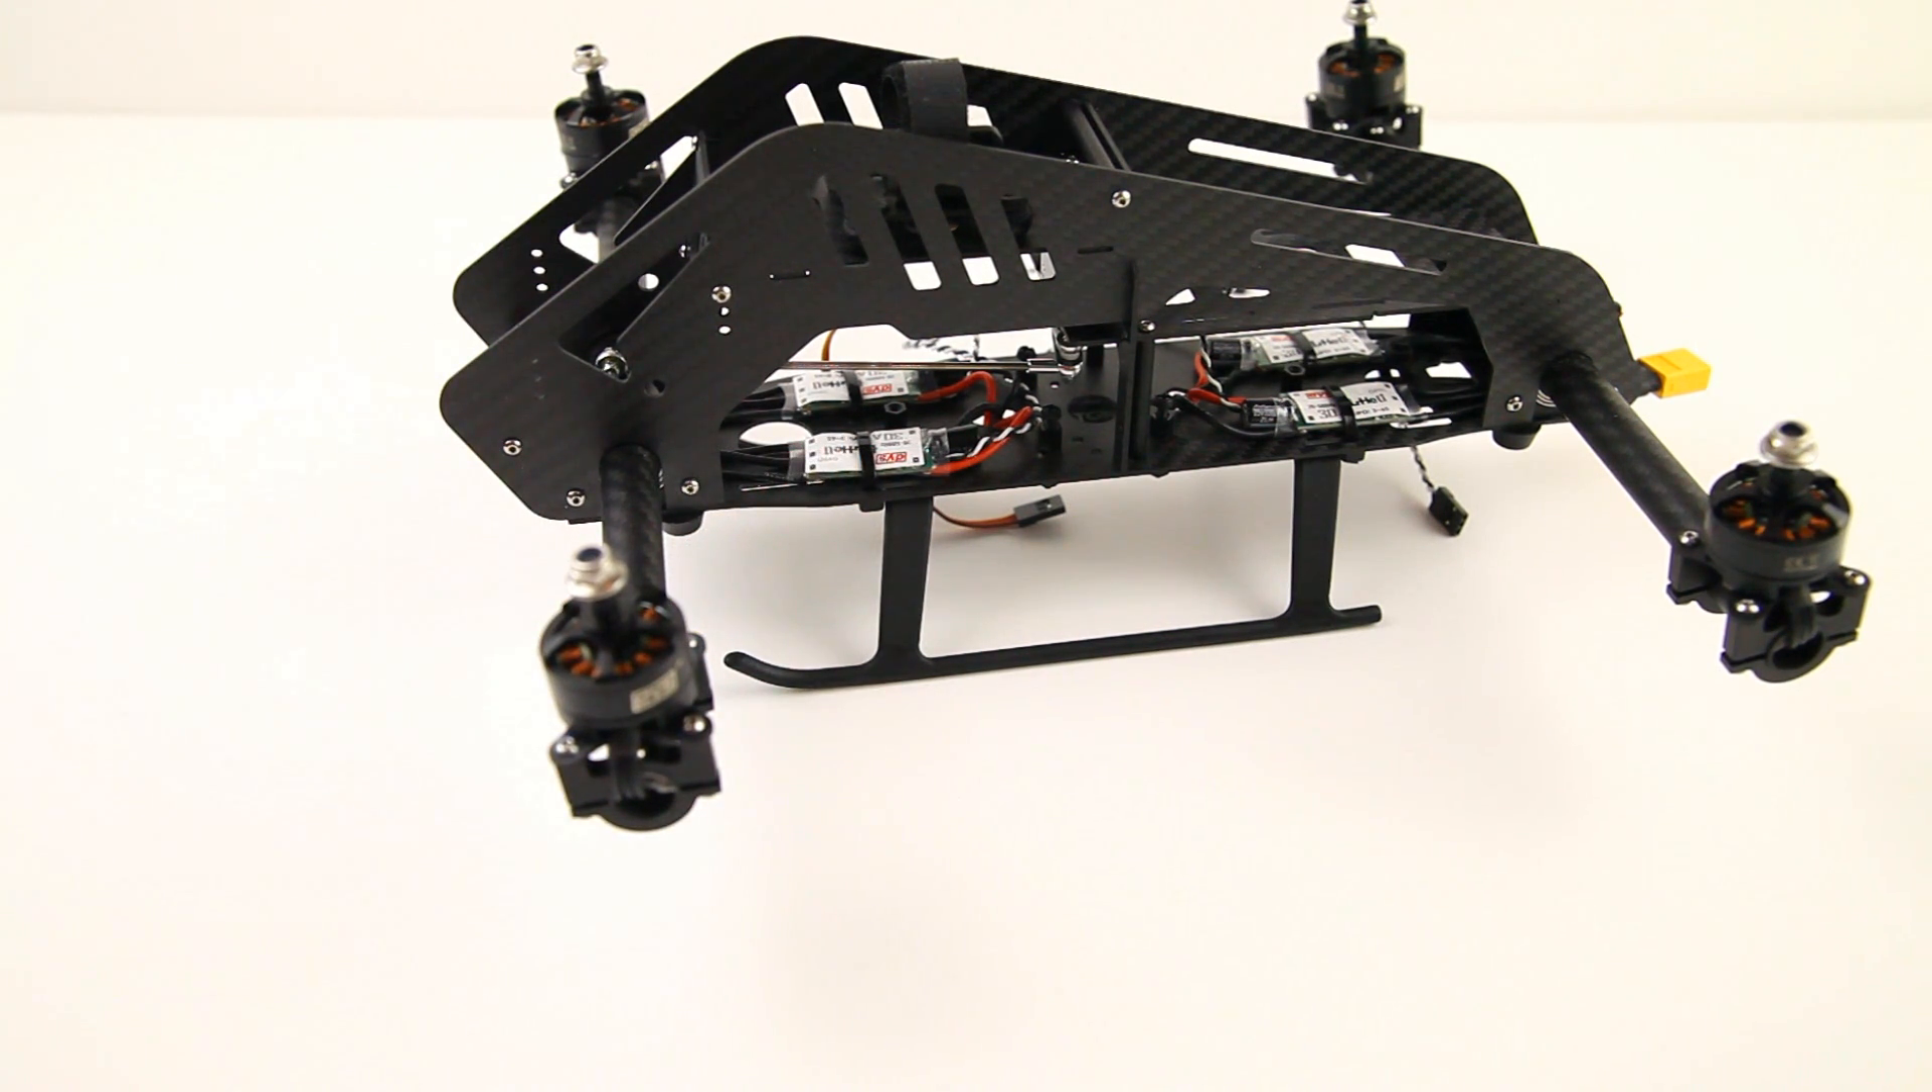All four motors have been fitted On the arms.